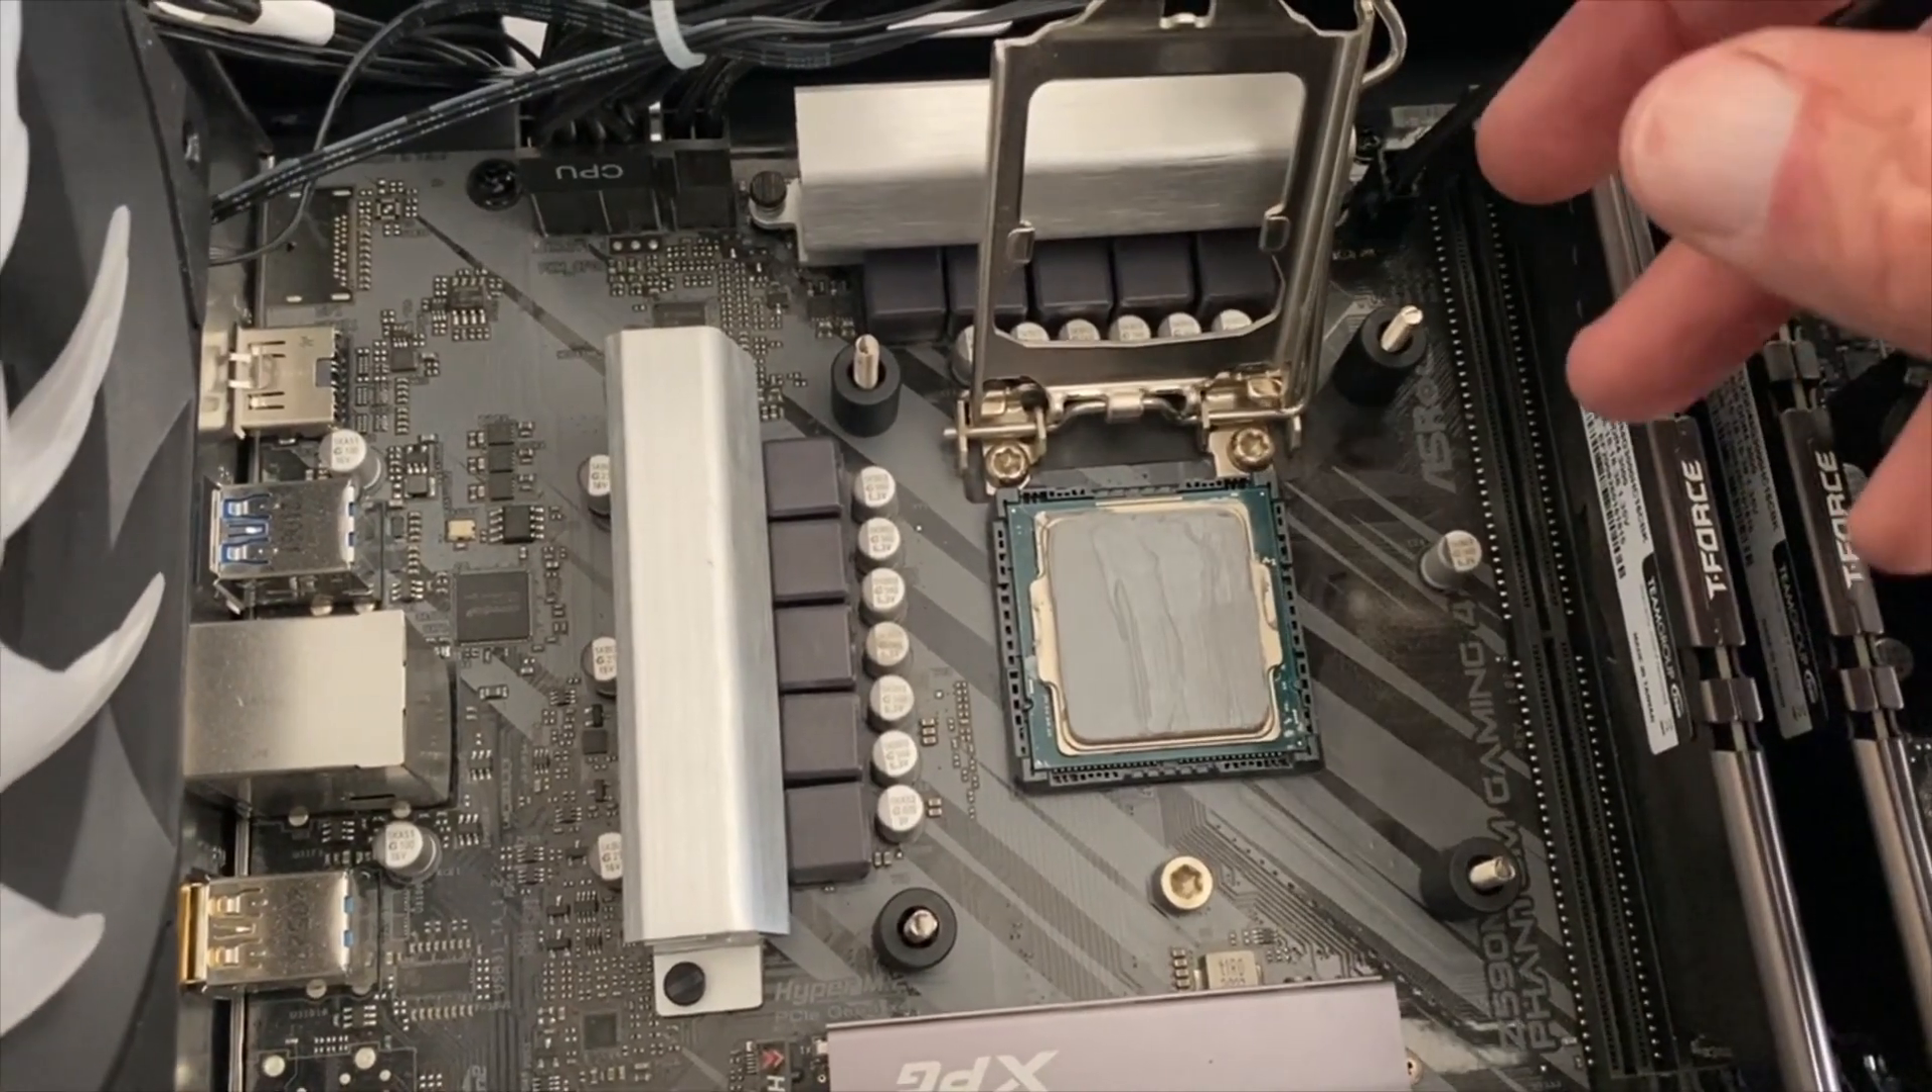I've got the new chip in there. You can see it's got the thermal paste on it.